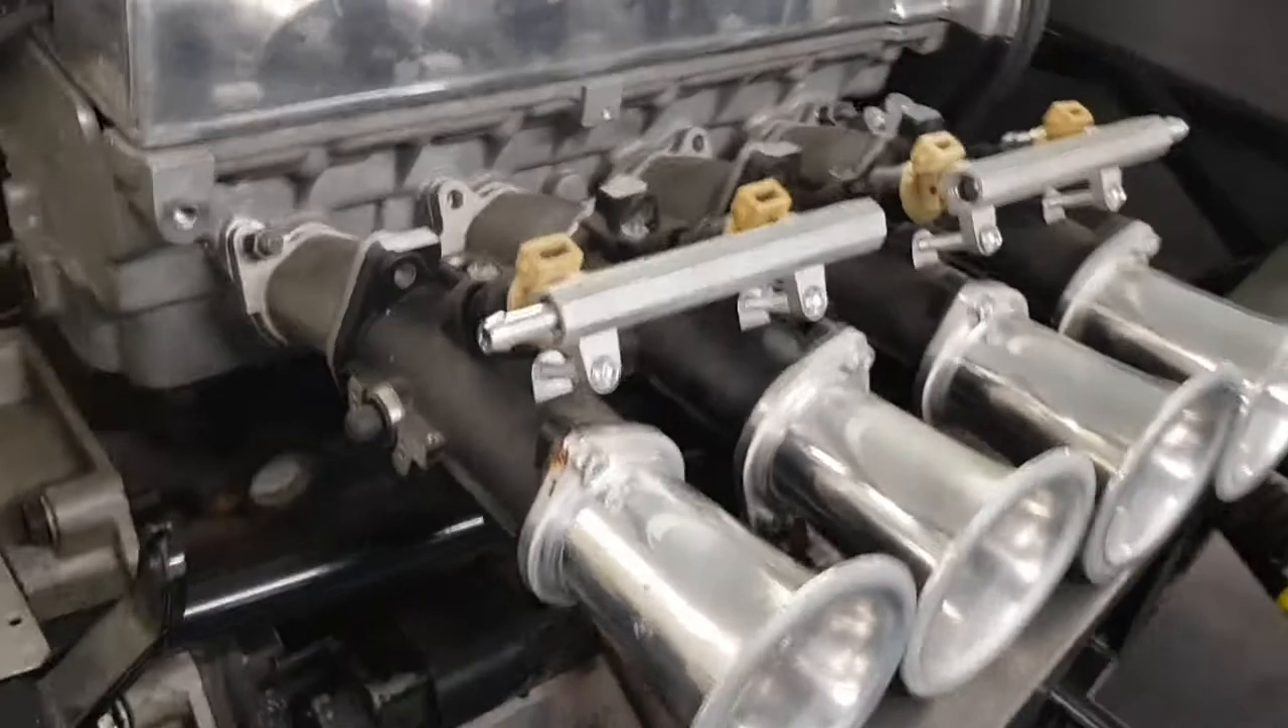And so there's the mock-up motor all back together. We've got the throttle bodies on.